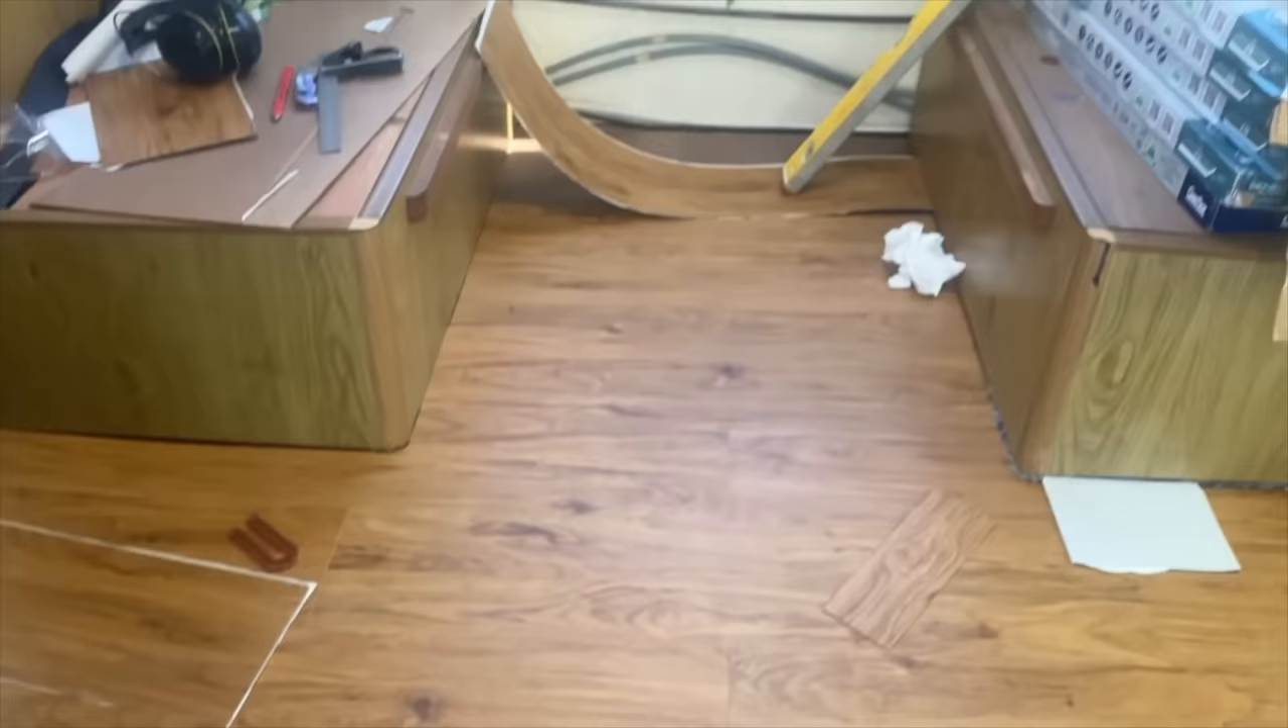I know the vinyl flooring has started going down.